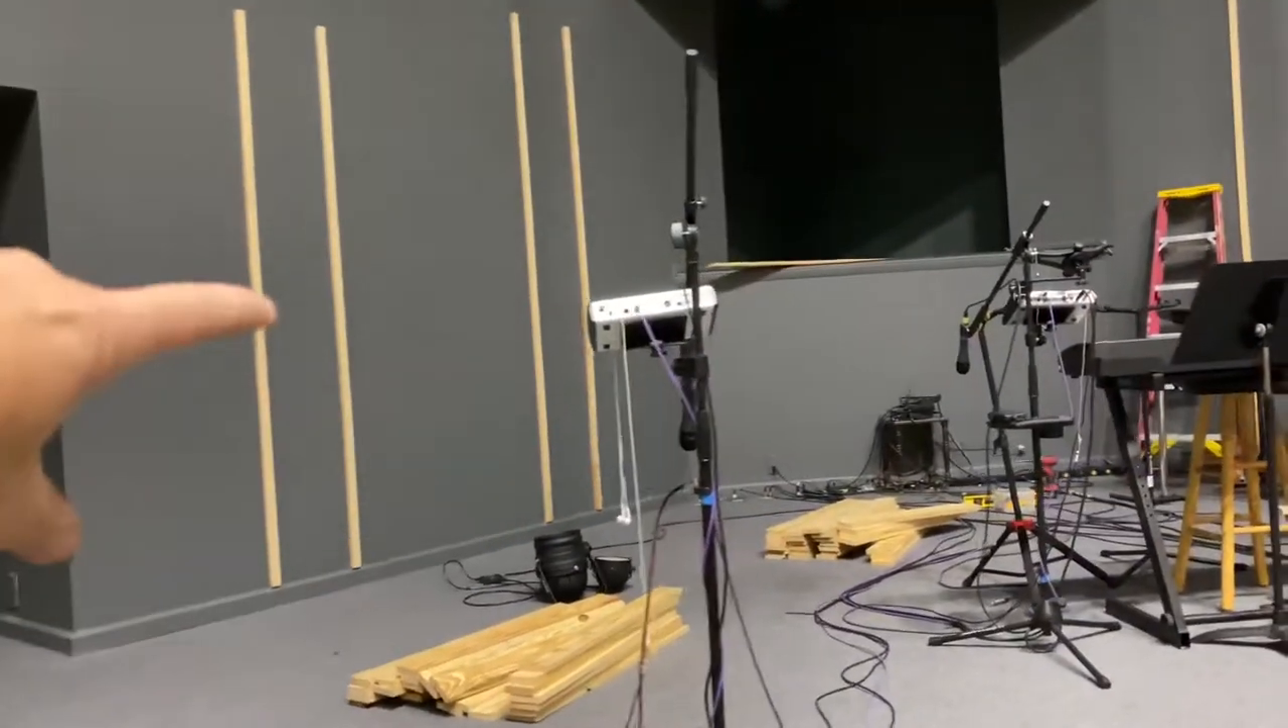All right so we've got our one by two strips put up and those are kind of like serving as our studs.